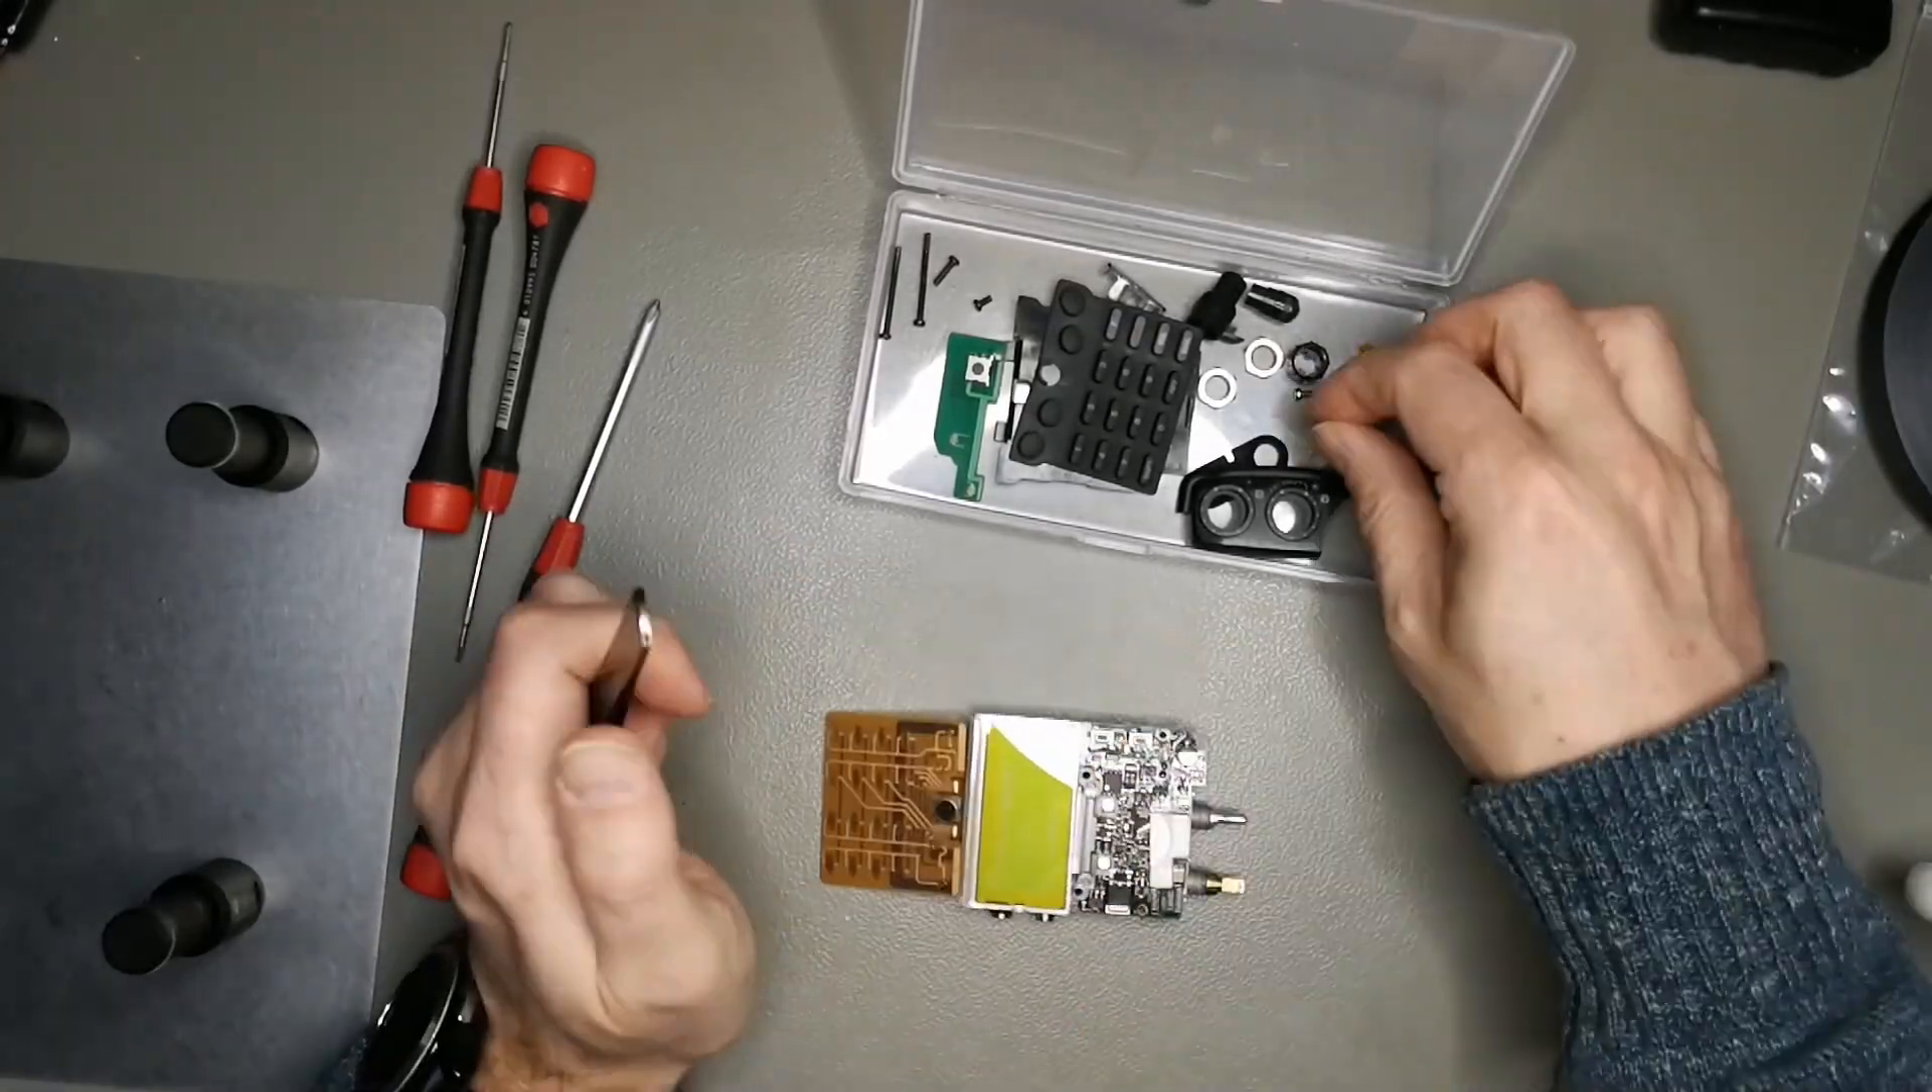And here we are. The board is out.